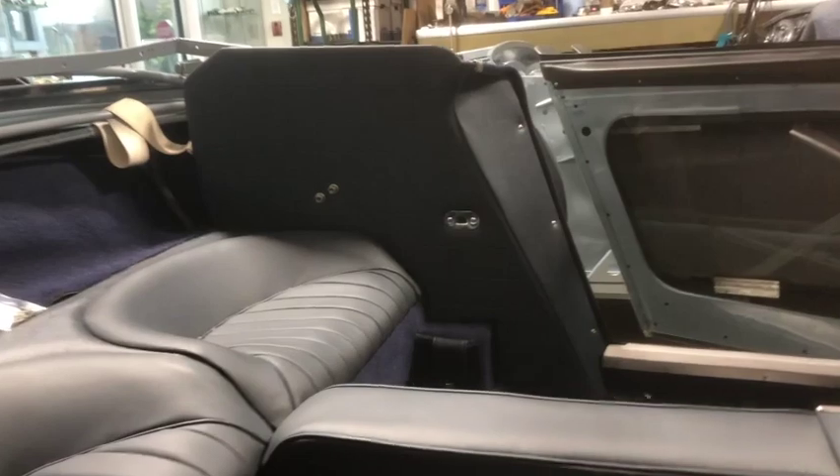There's the other rear quarter panel installed.